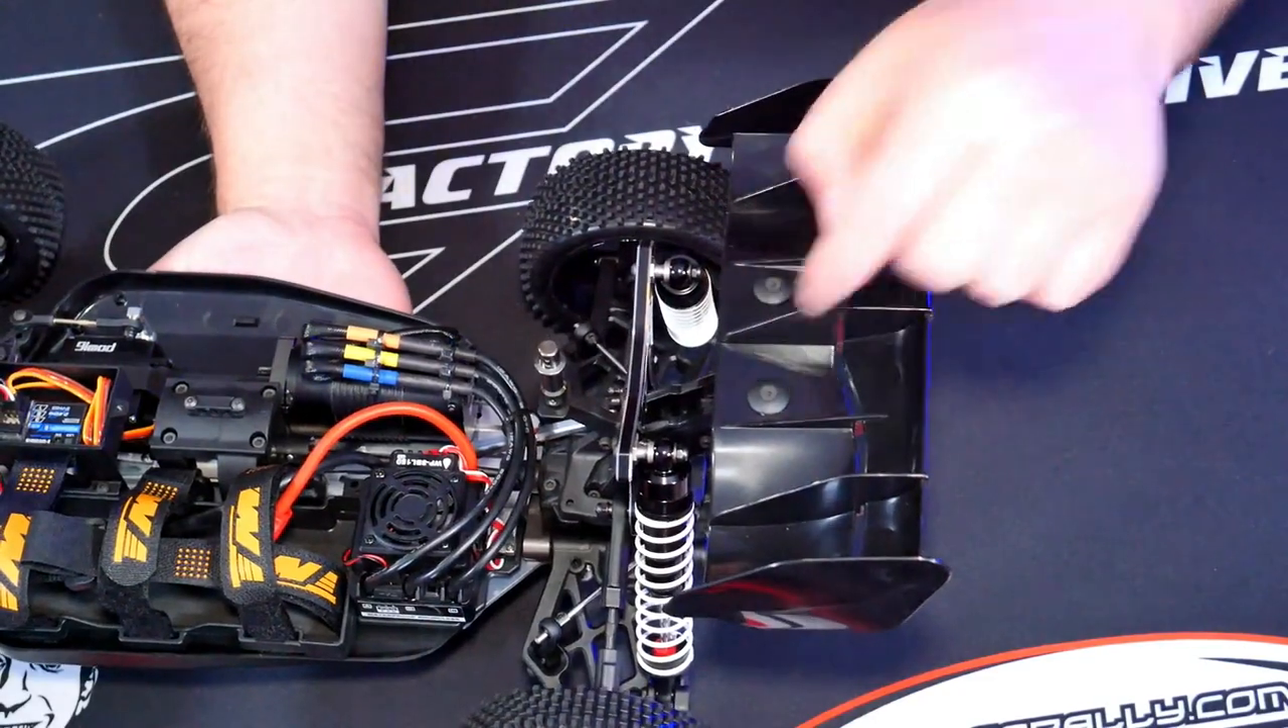I think it's going to work very, very nicely. I also mounted up my spoiler as well because they give you the screws to mount this guy up, but they don't give you any washers underneath.